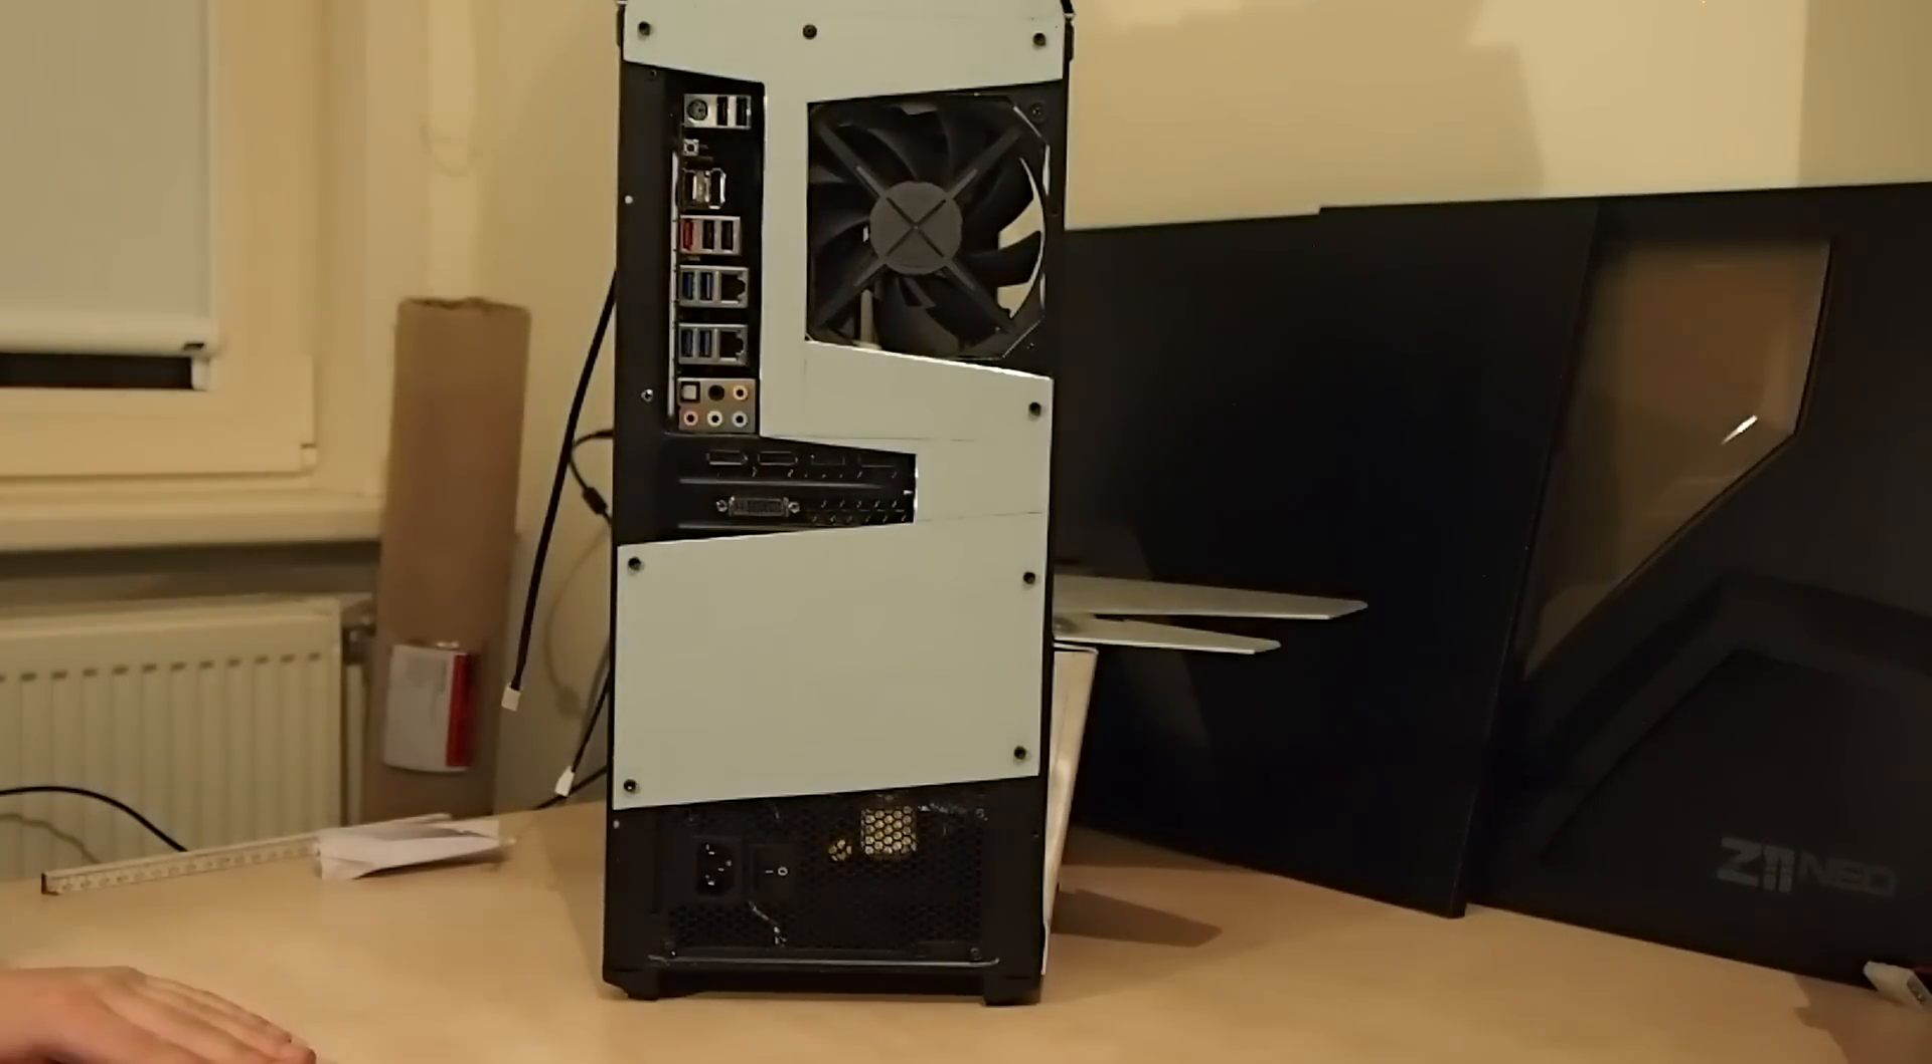And I made a cover in one piece for the rear end because that was still open.